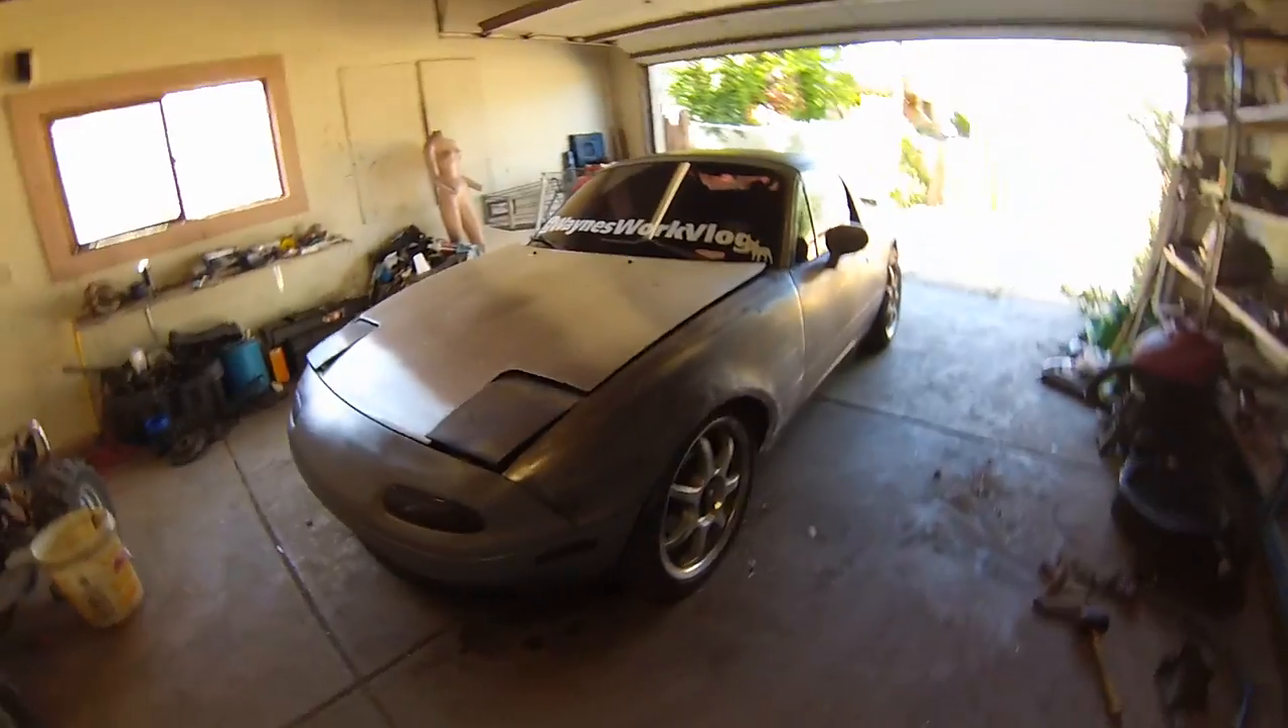And I even put the fenders back on.